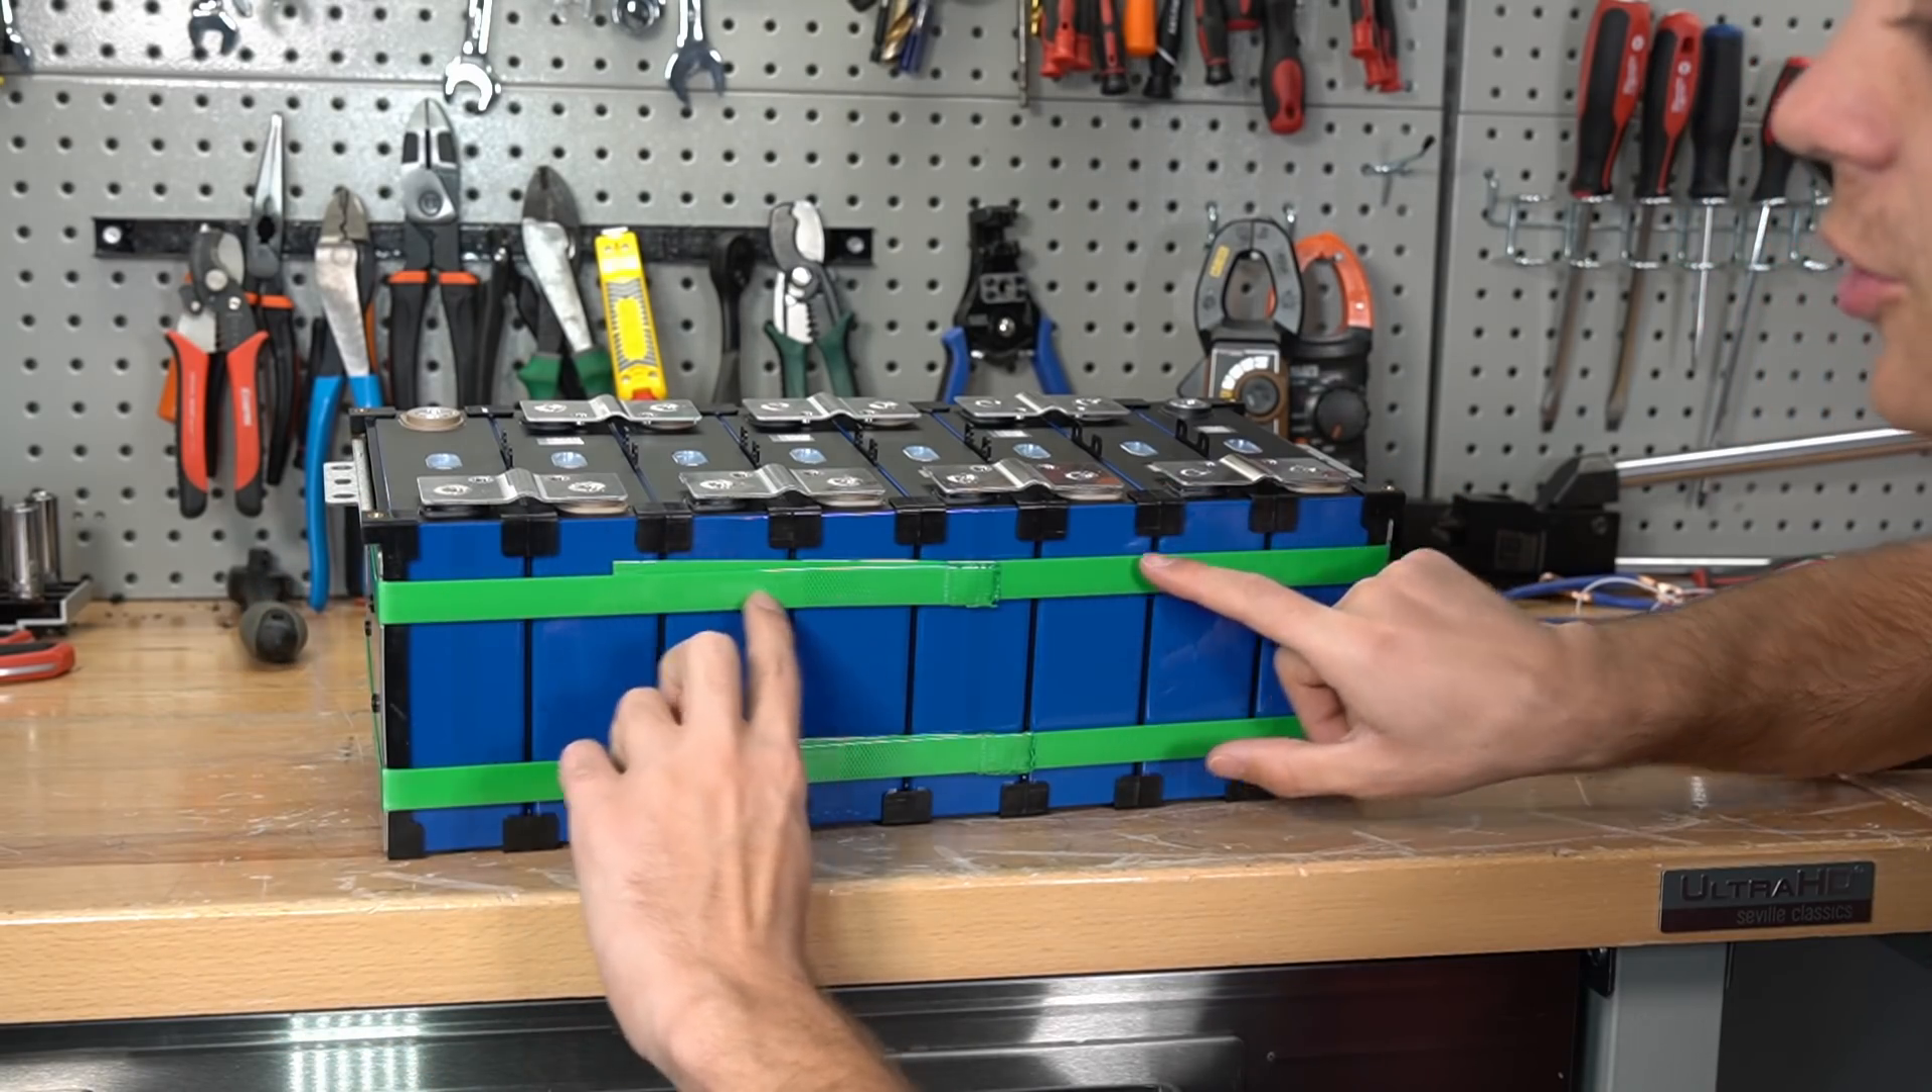The cells are fixated in place with these cell holders and strapped together with this green strap.